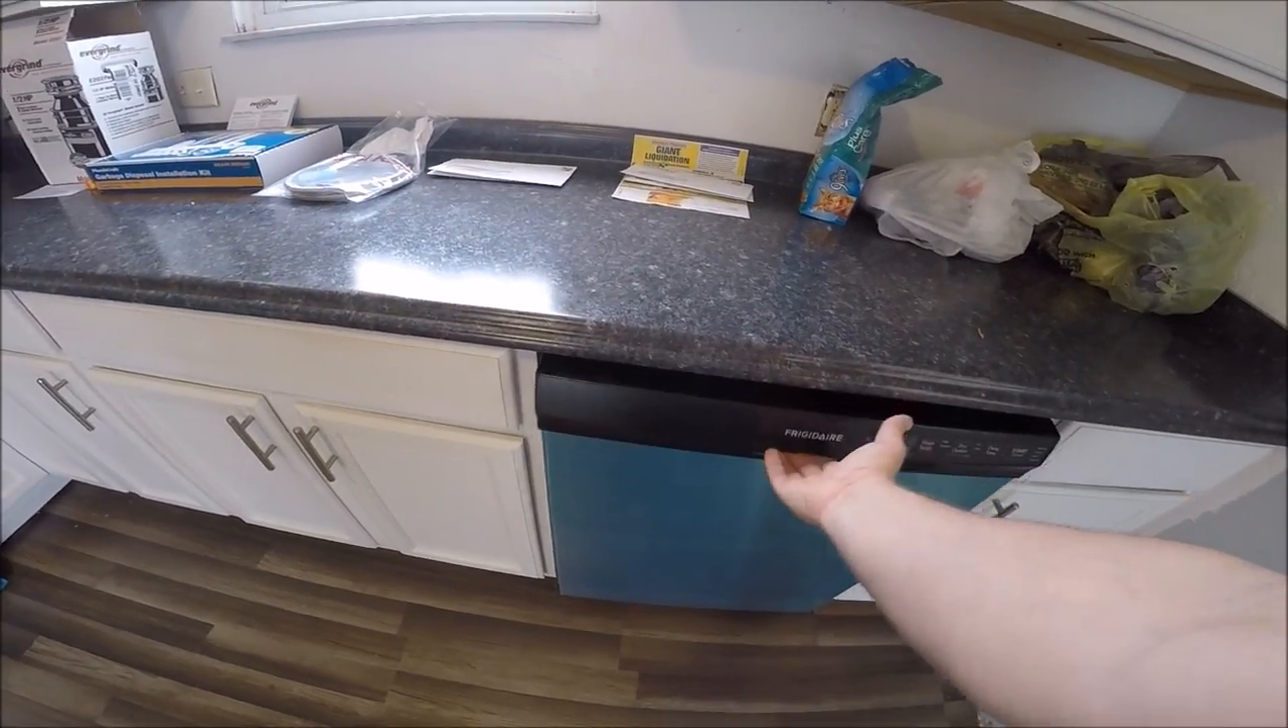Uh, like I said before, I've got this dishwasher all installed and ready to go. It's mounted where it needs to be.